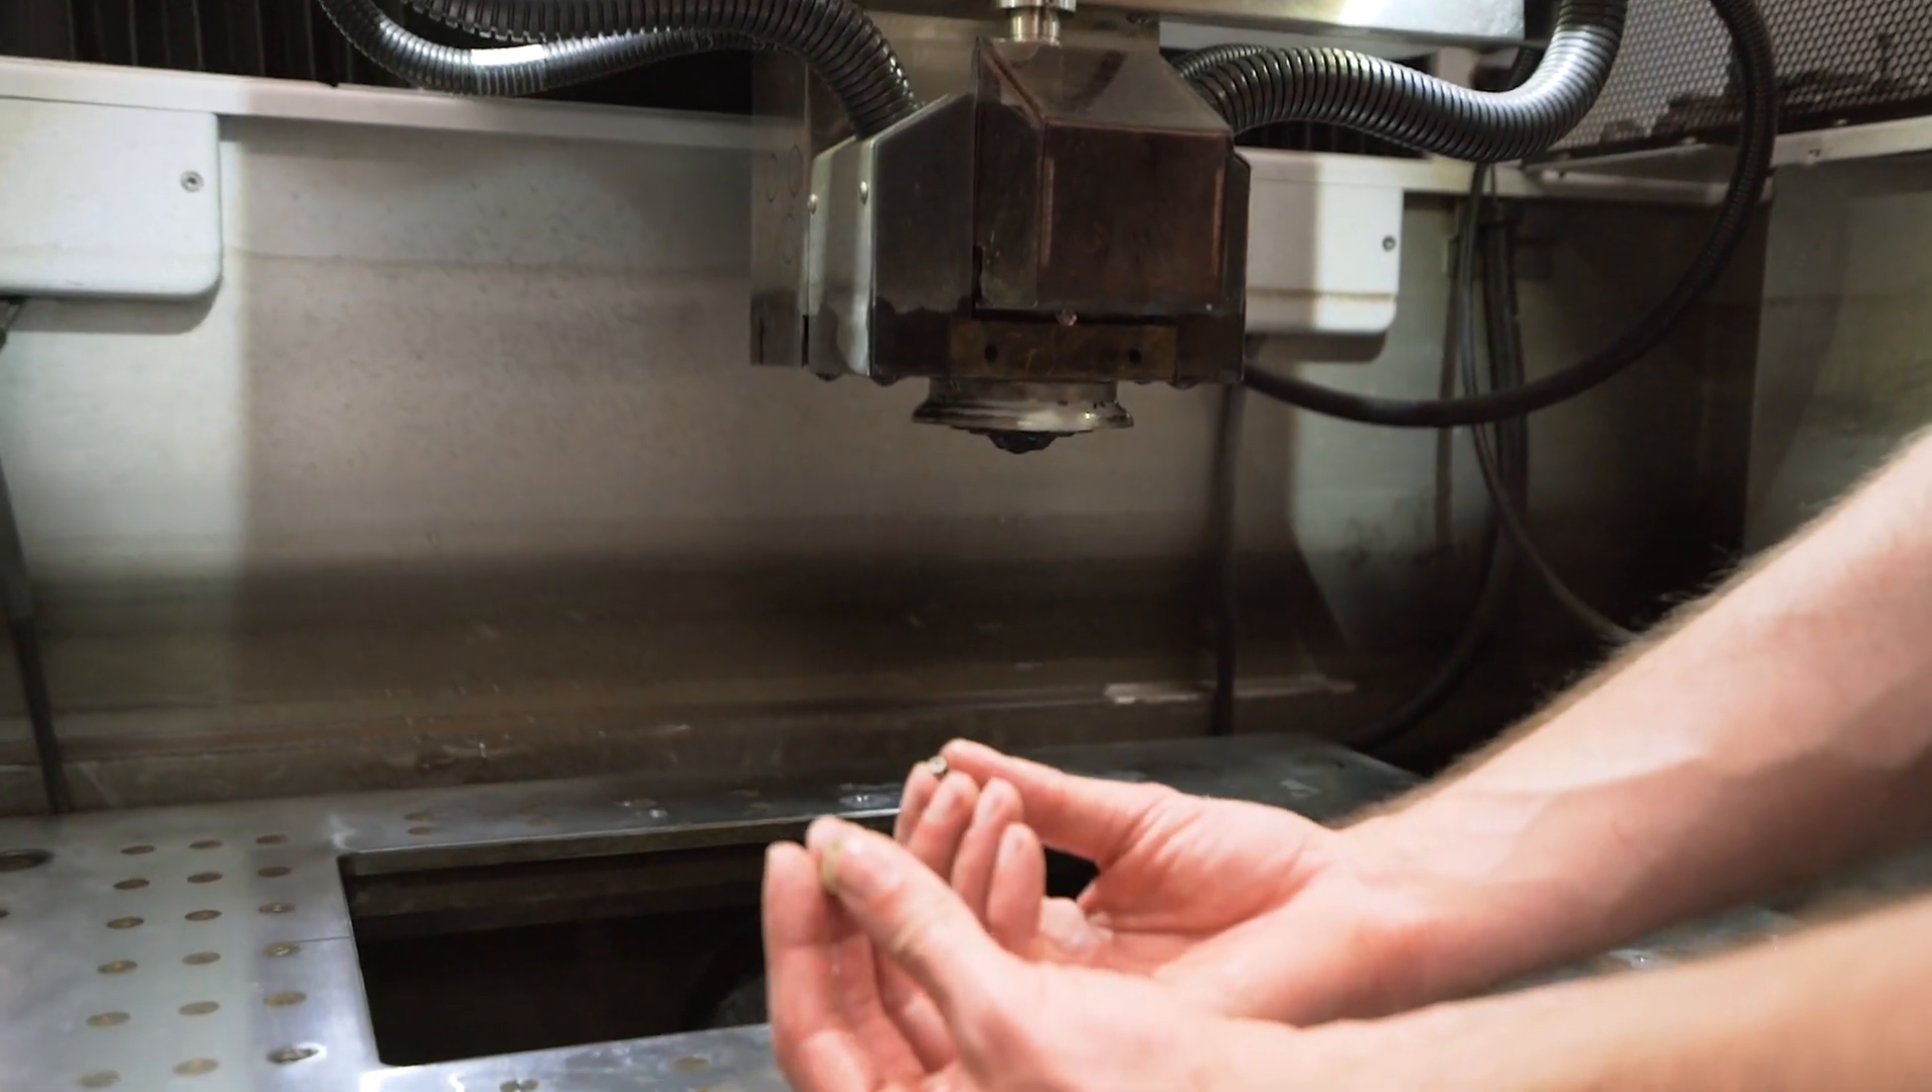Okay, so now the upper nozzle is back on.